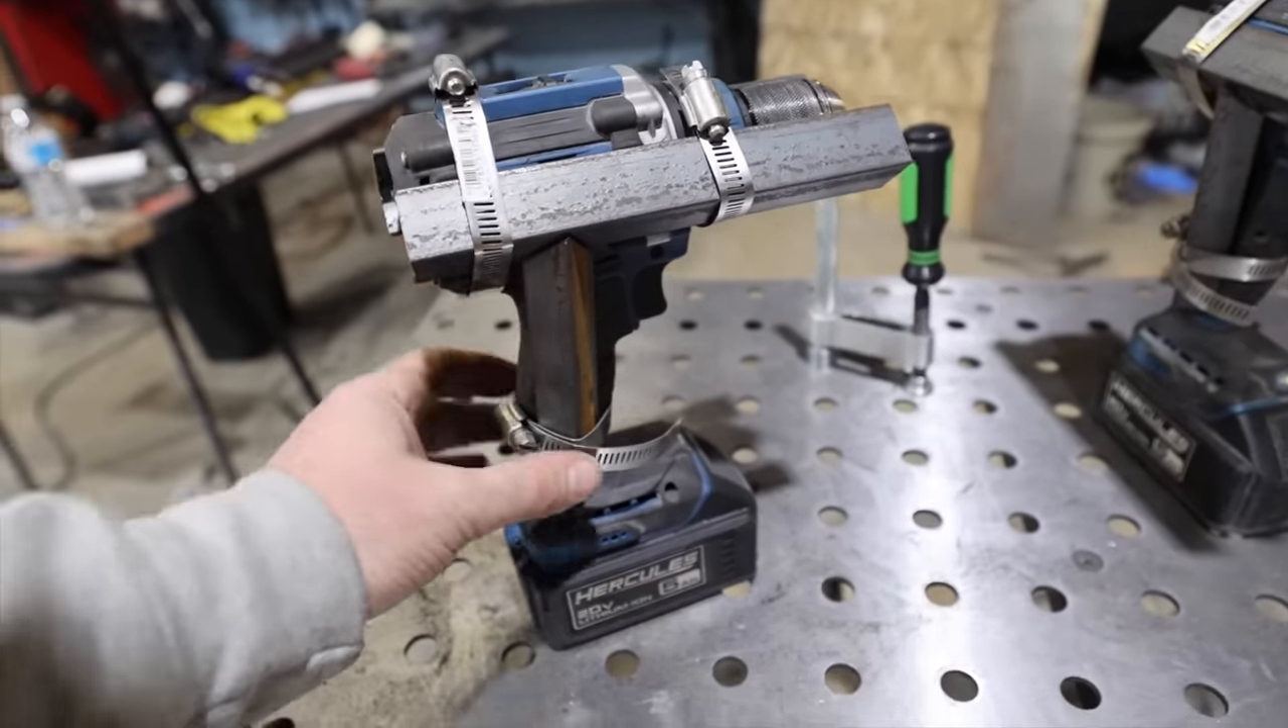This is just our metal casing that's going to hold the drill in place really, really well. Hose clamped onto our angle iron.